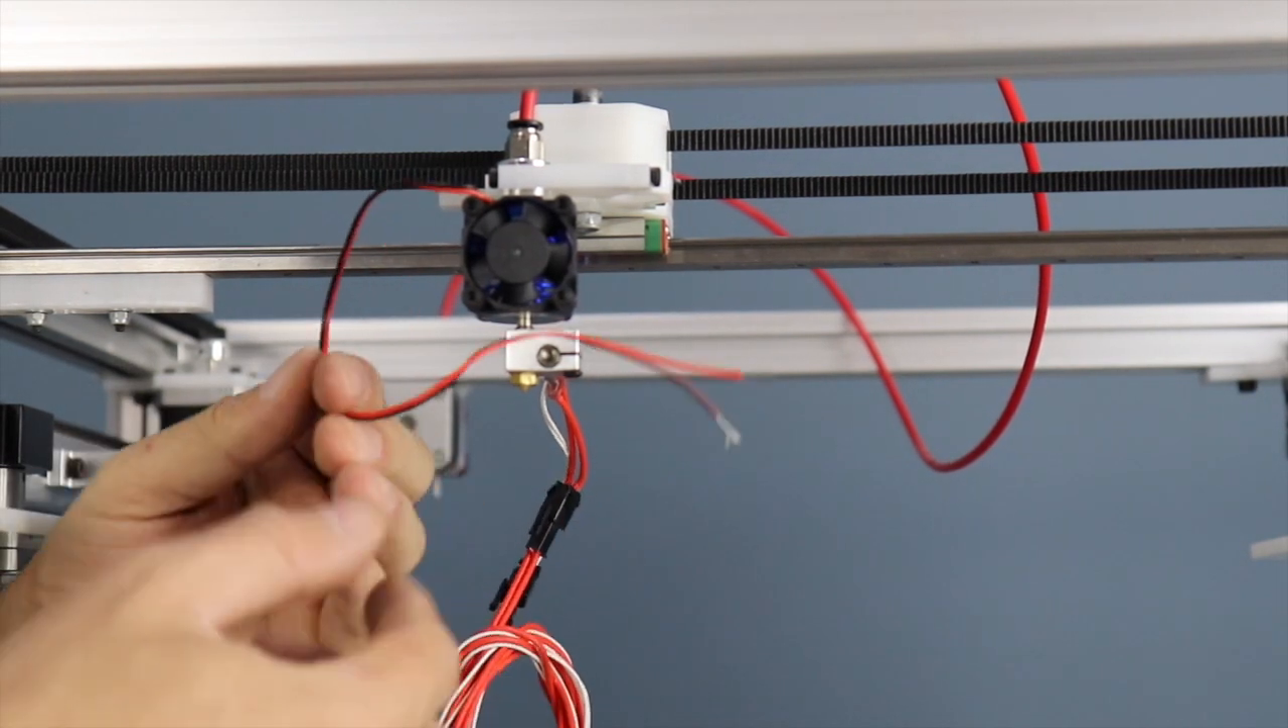Então olha só pessoal, eu já instalei aqui, eu já instalei aqui na máquina um extrusor, tá?